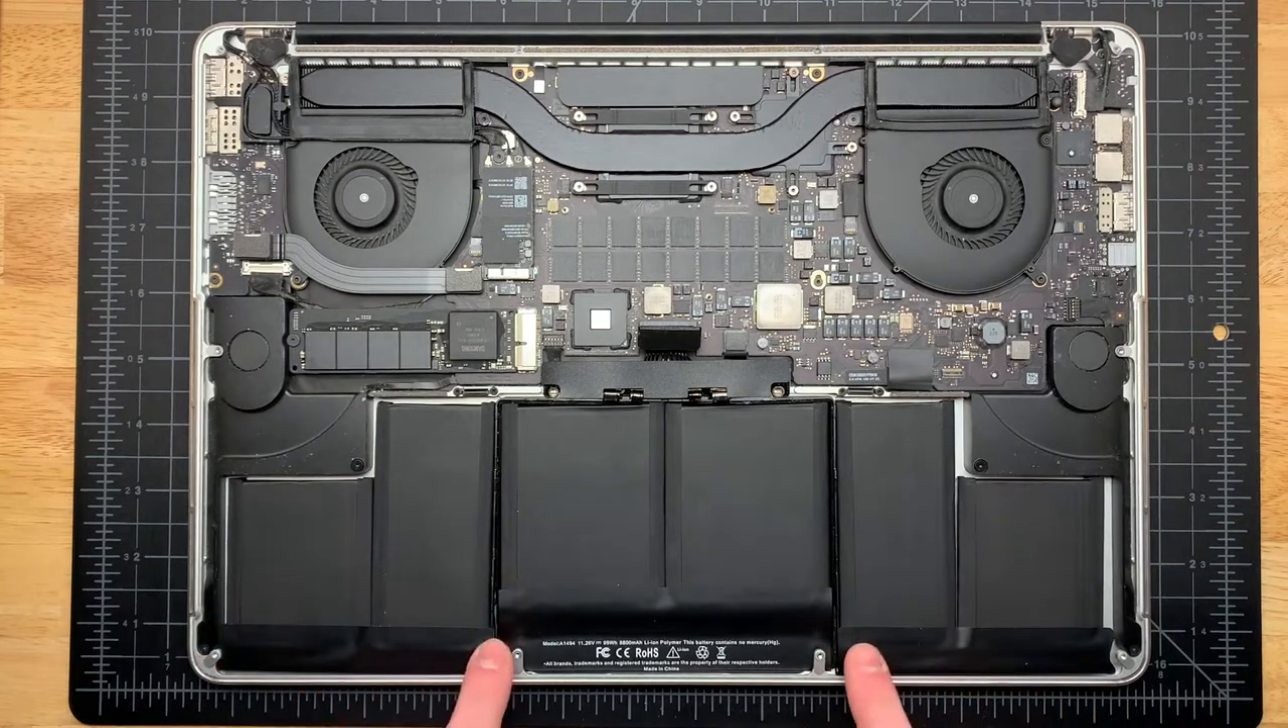So status update for the batteries. These are in, they are stuck down with the new adhesive that comes pre-installed on them.